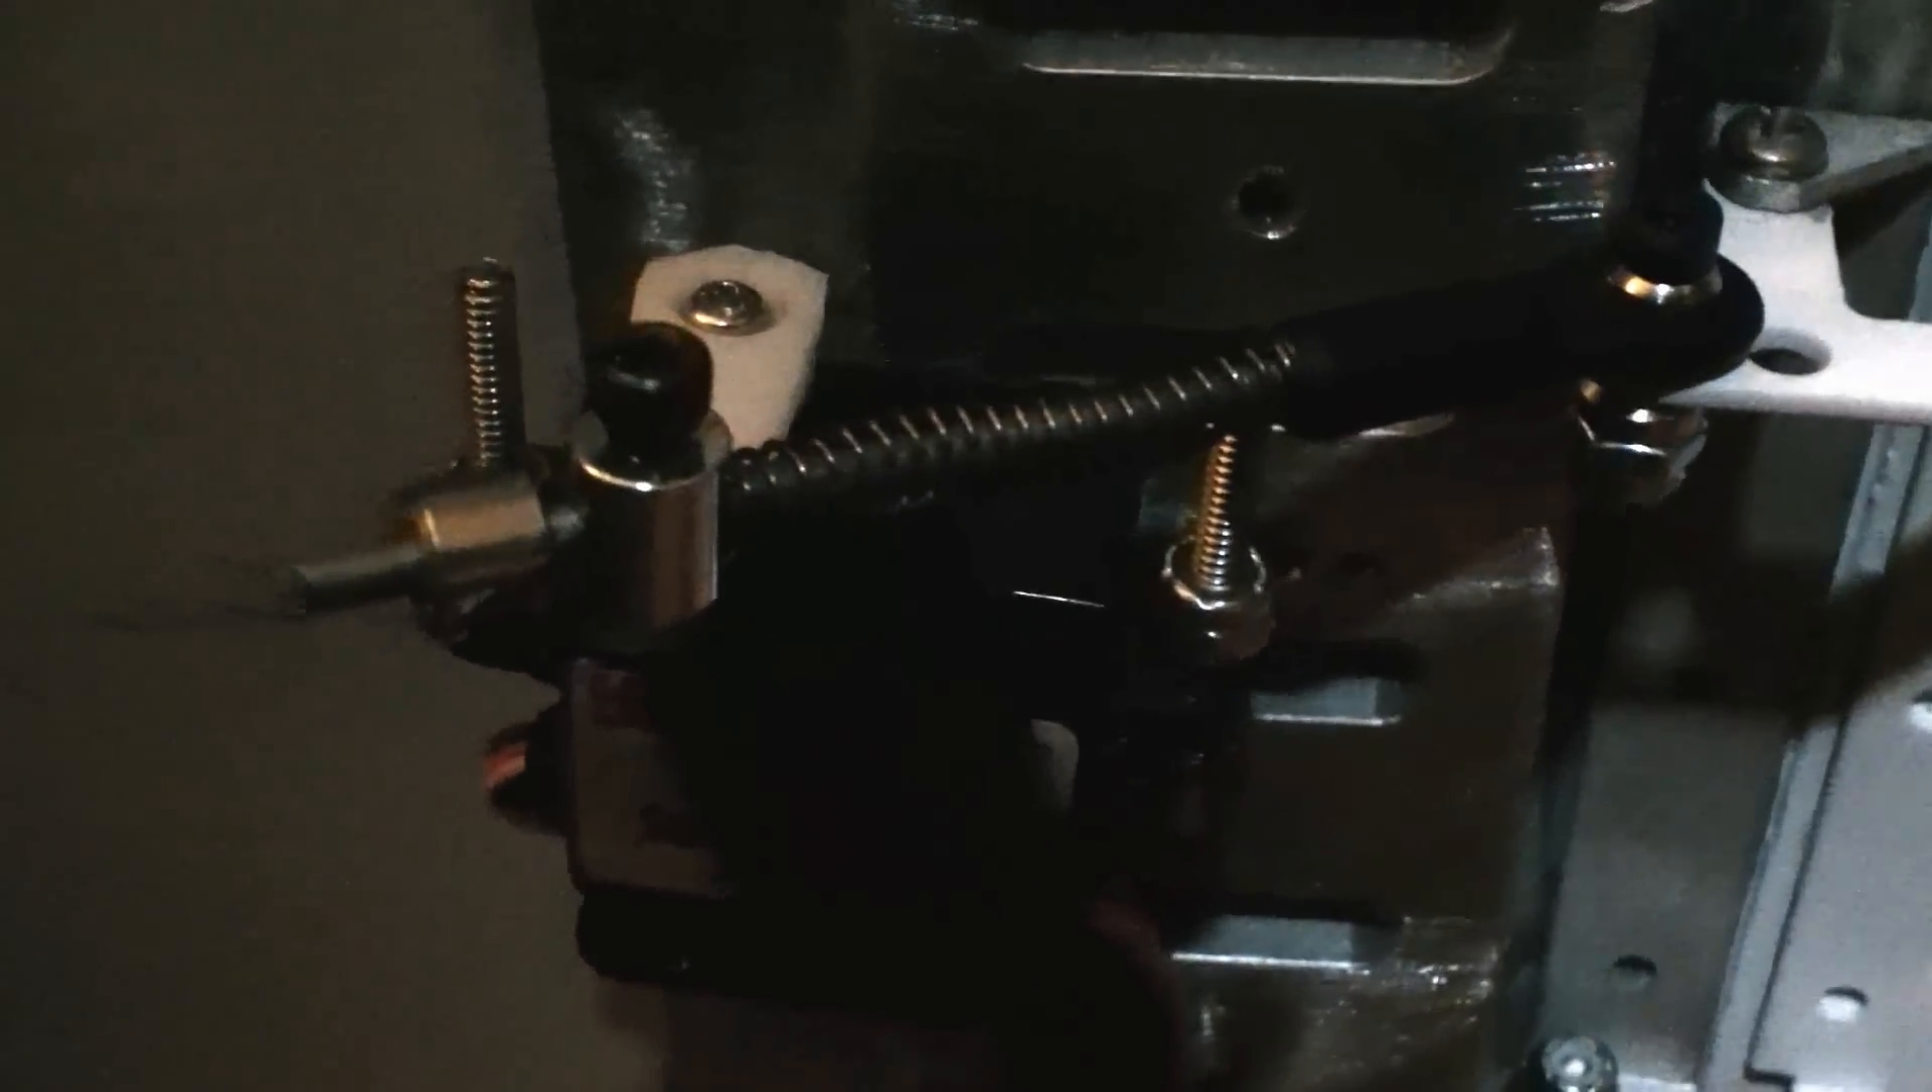I have added a spring to the push rod assembly I have made.